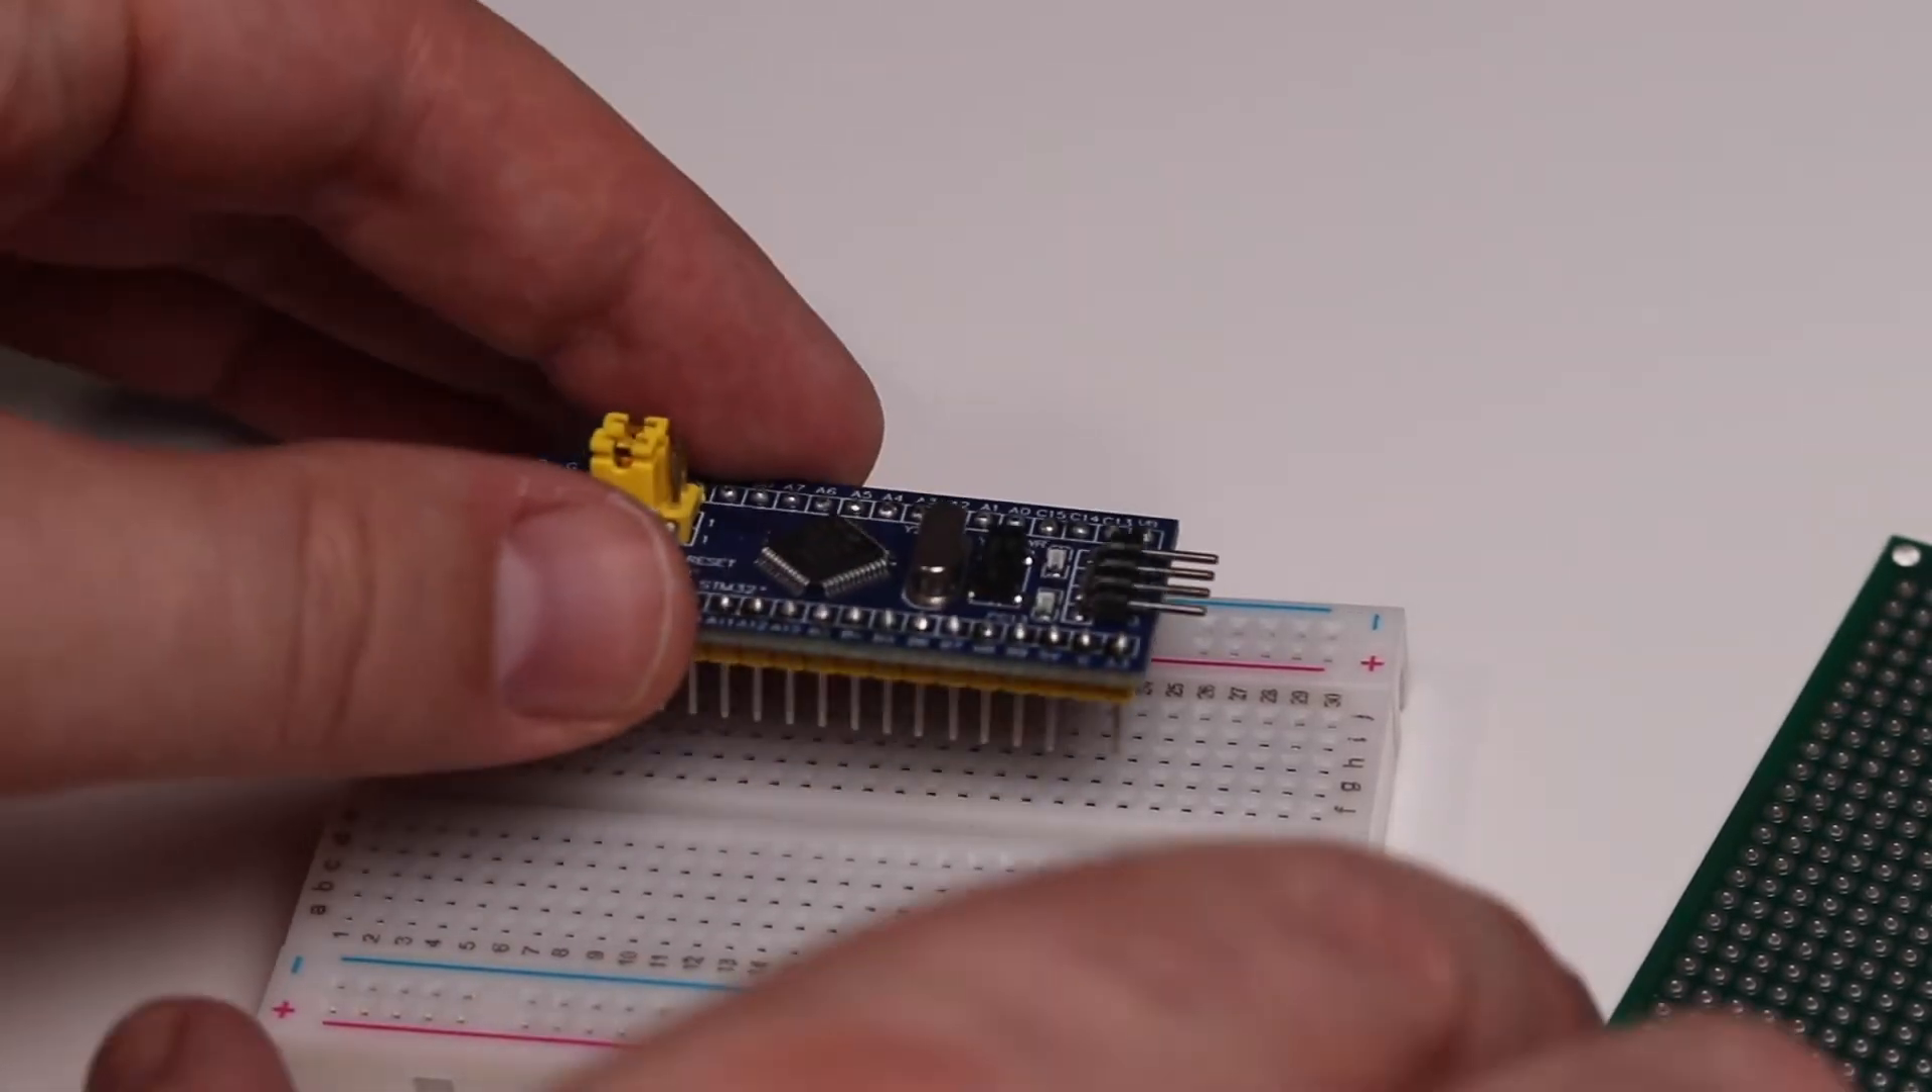So this one already has the pin rails on and it actually fits quite nicely just boop oh I gotta push a little bit to get it in.